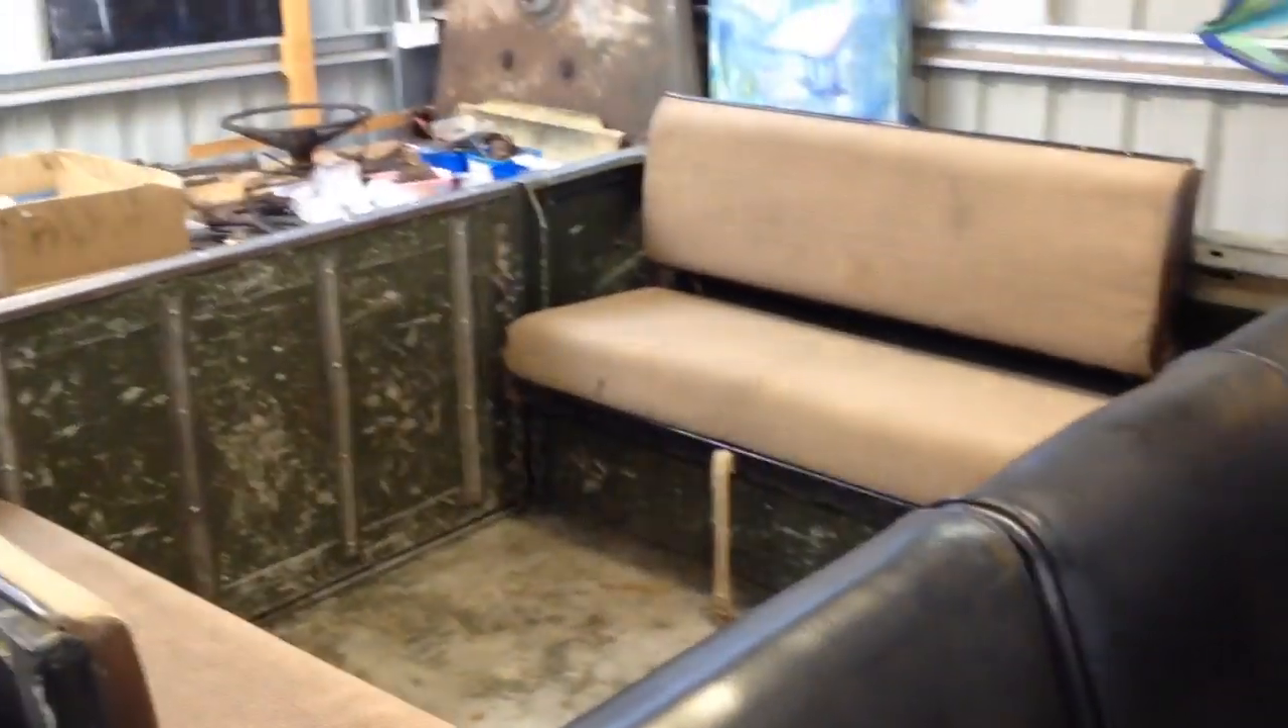The other thing I've done is I've put seats in the back.